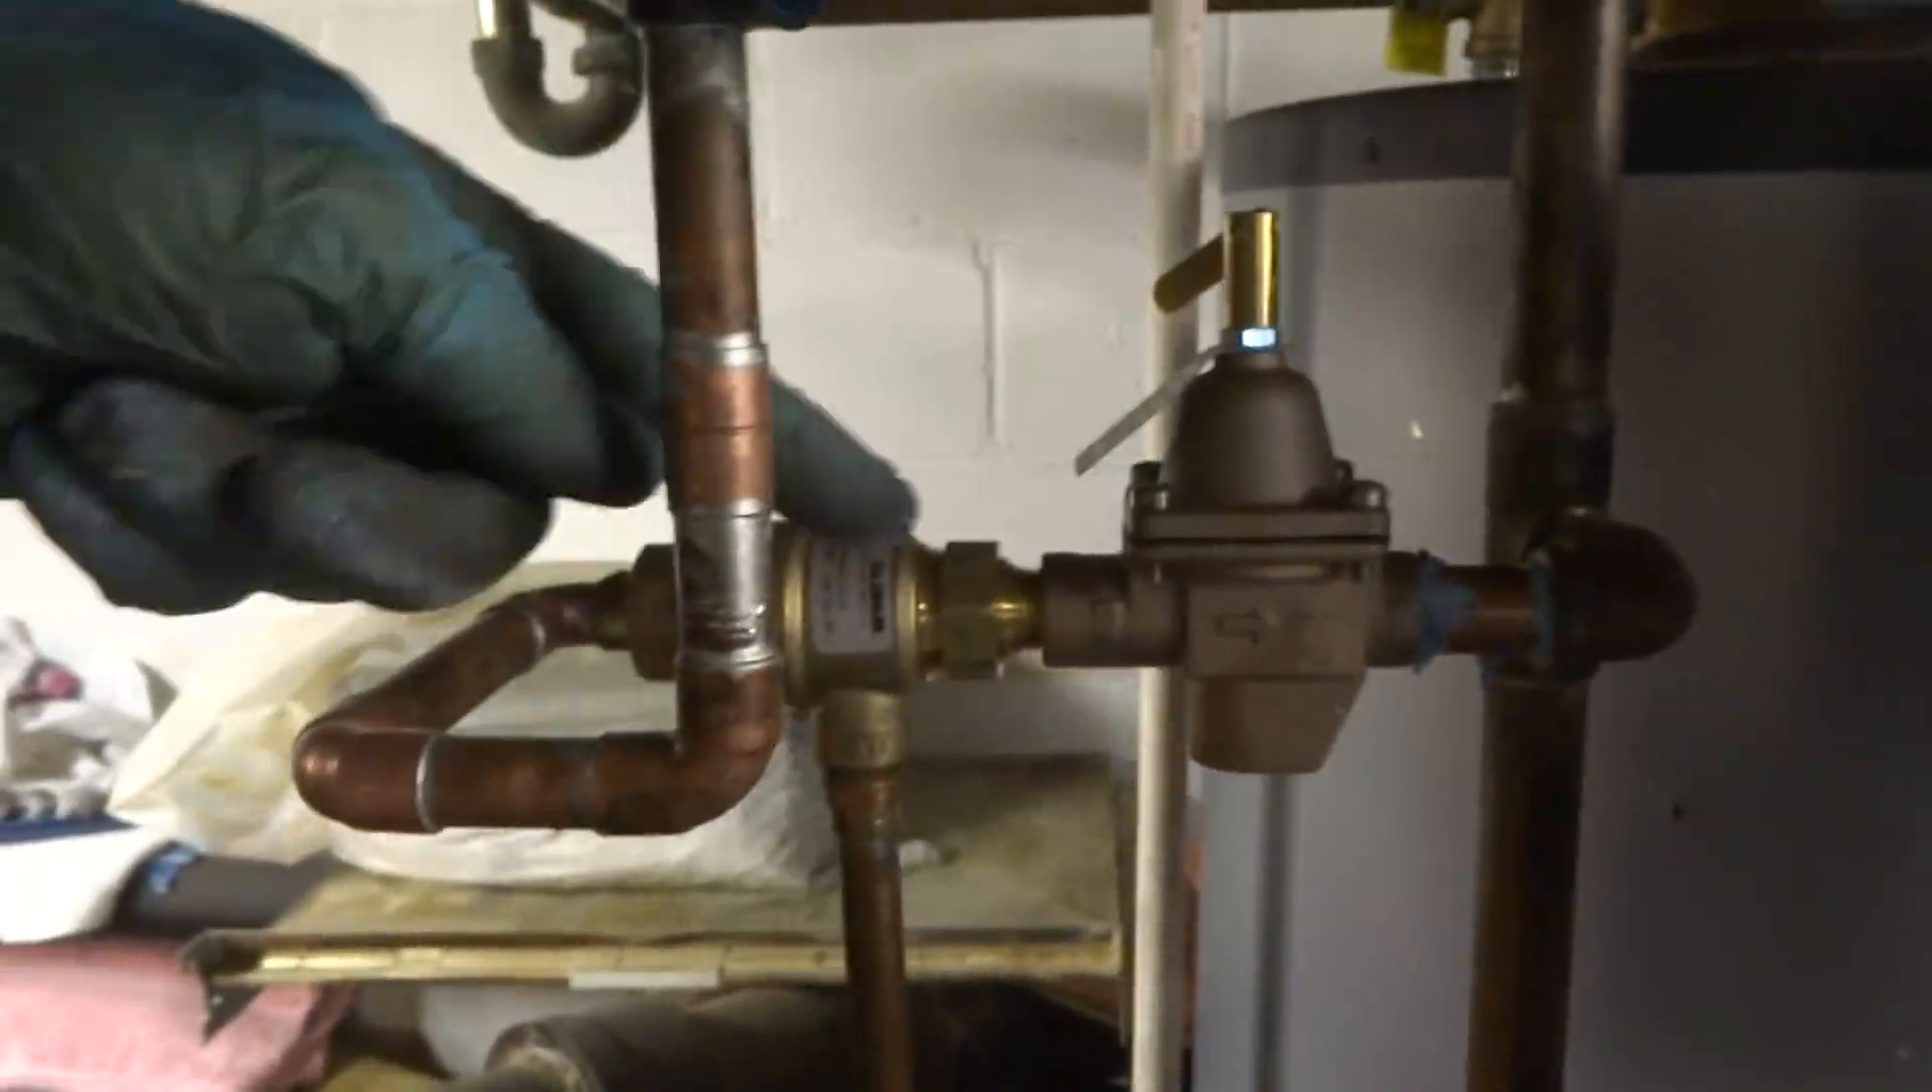I put this elbow on here and ran the feeder that way.